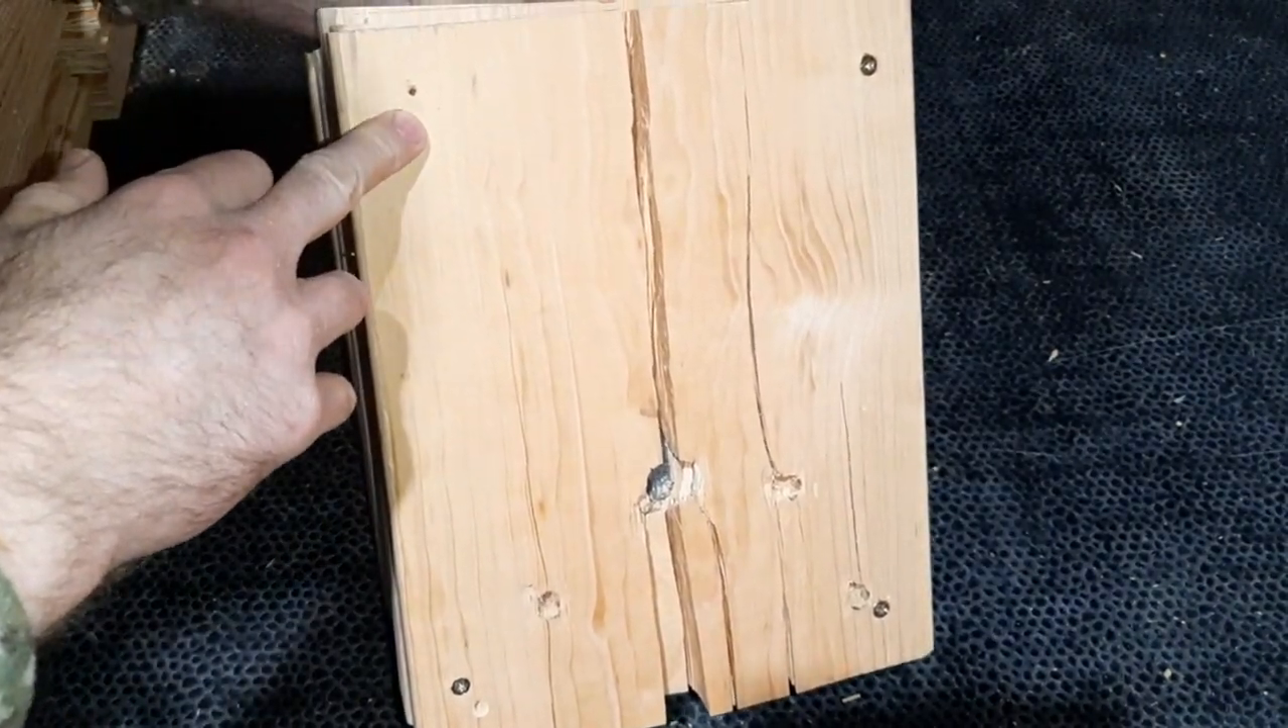I haven't actually unscrewed this wood yet as you can see the screws are still here.